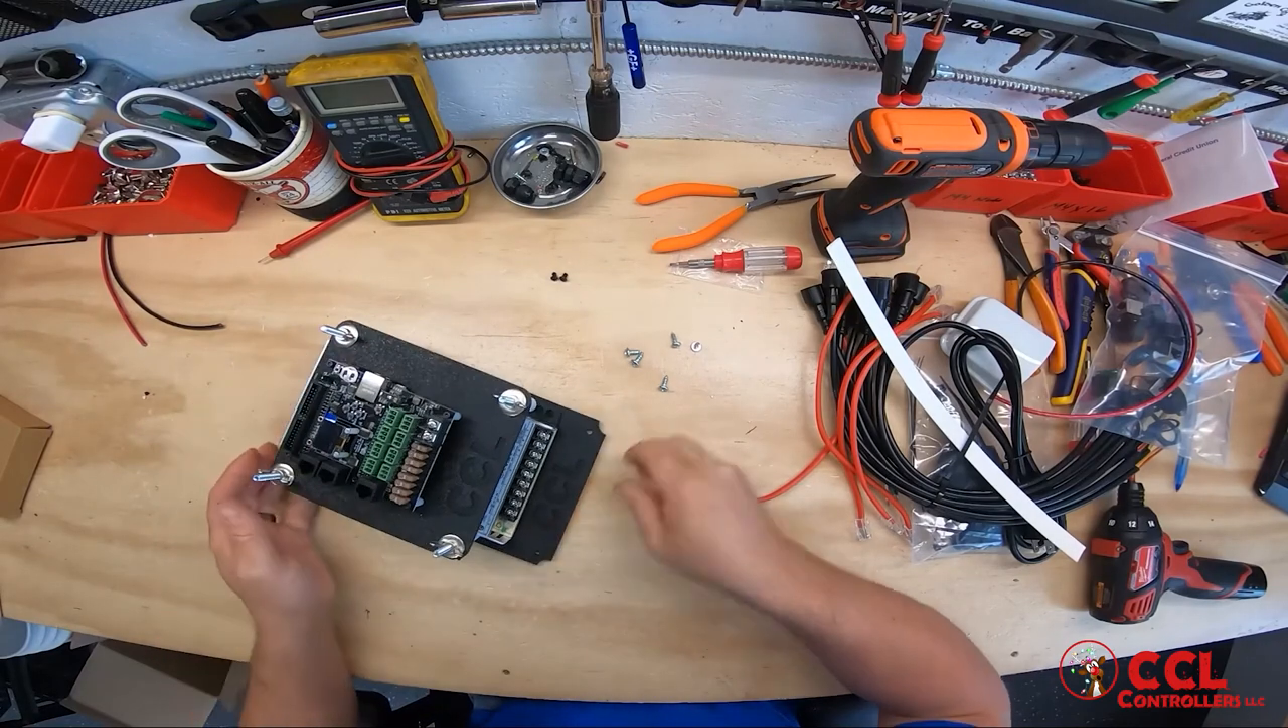Now we have the board on the lower chassis. So we're all done with that.